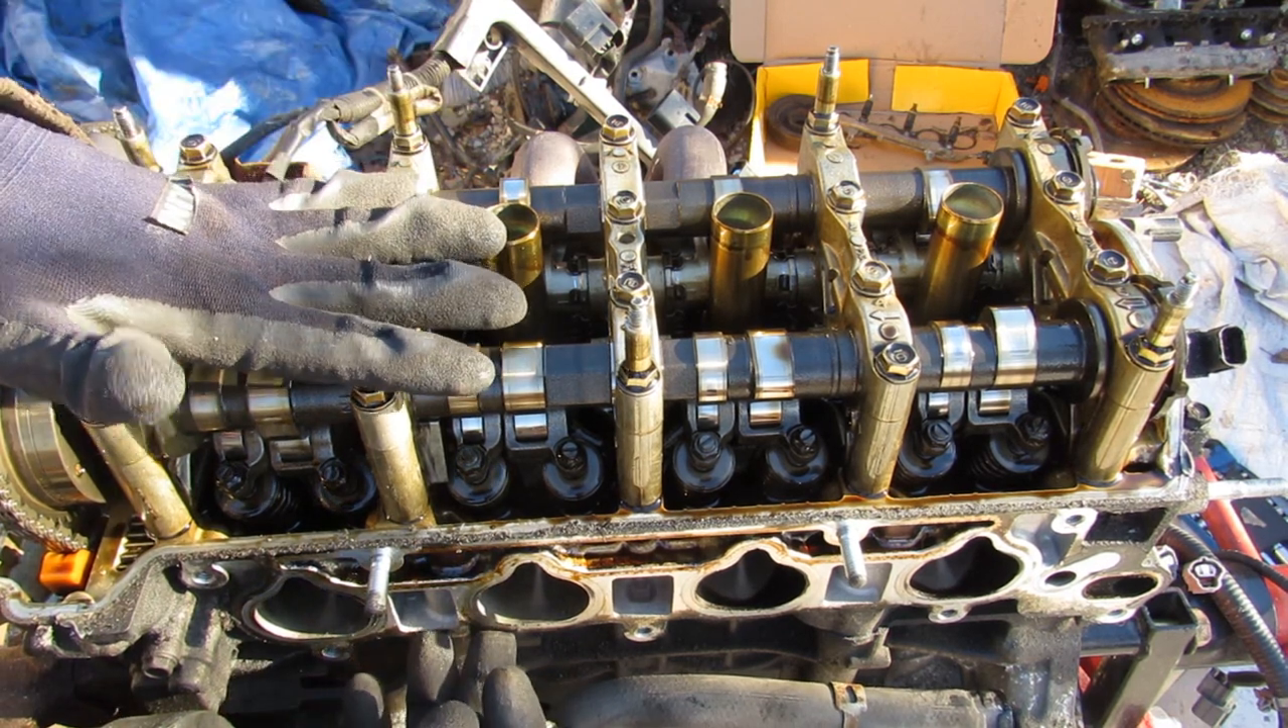So here's what it looks like with the valve cover removed on the K24.